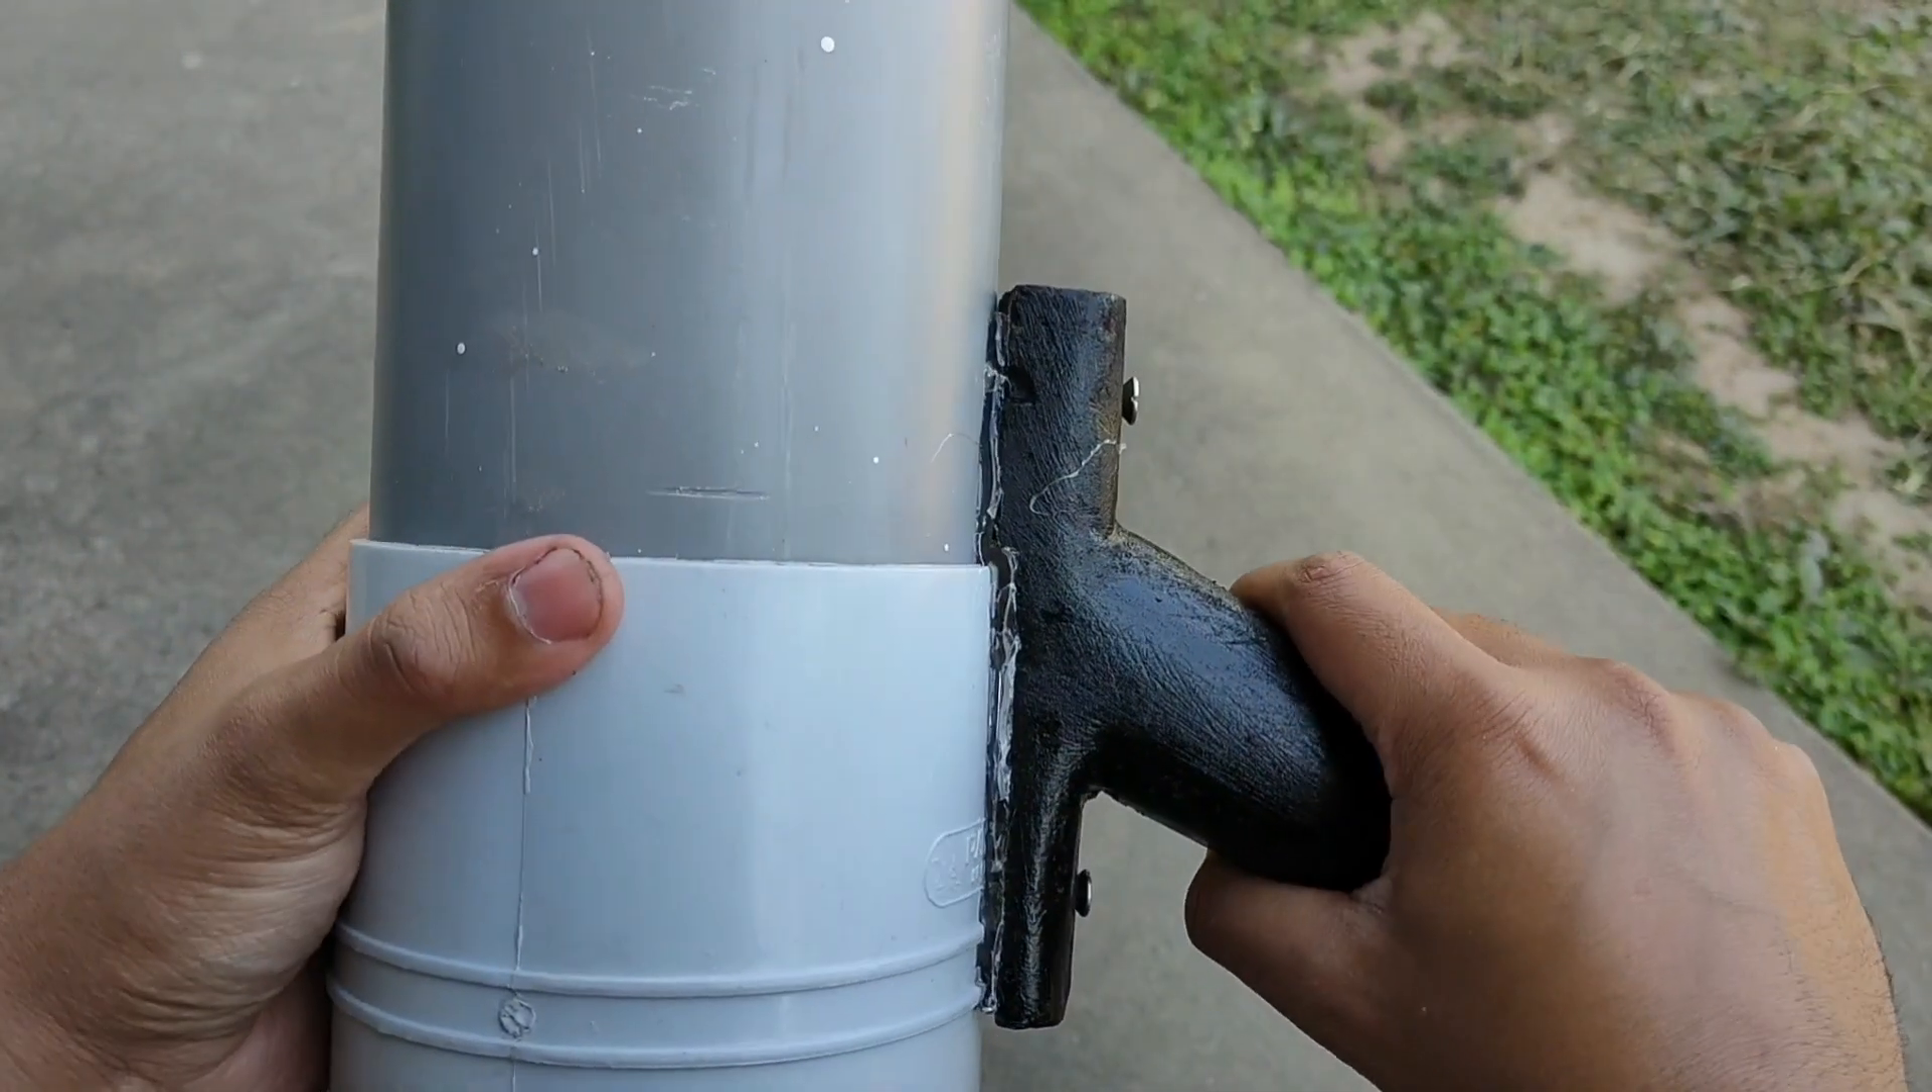As you can see the handle is perfectly connected to the plastic tube and so the body of a launcher is ready.